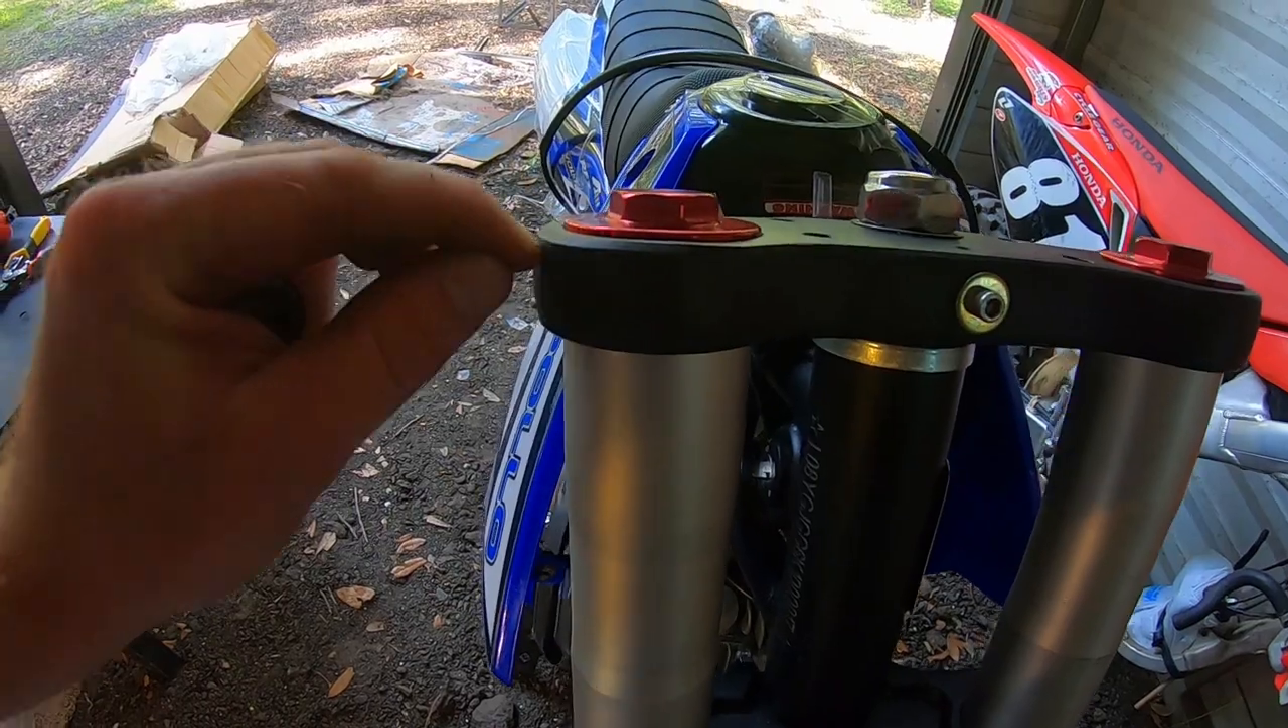The aluminum part of the fork here I brought right up to the top of the triple clamp But I left this red cap exposed.